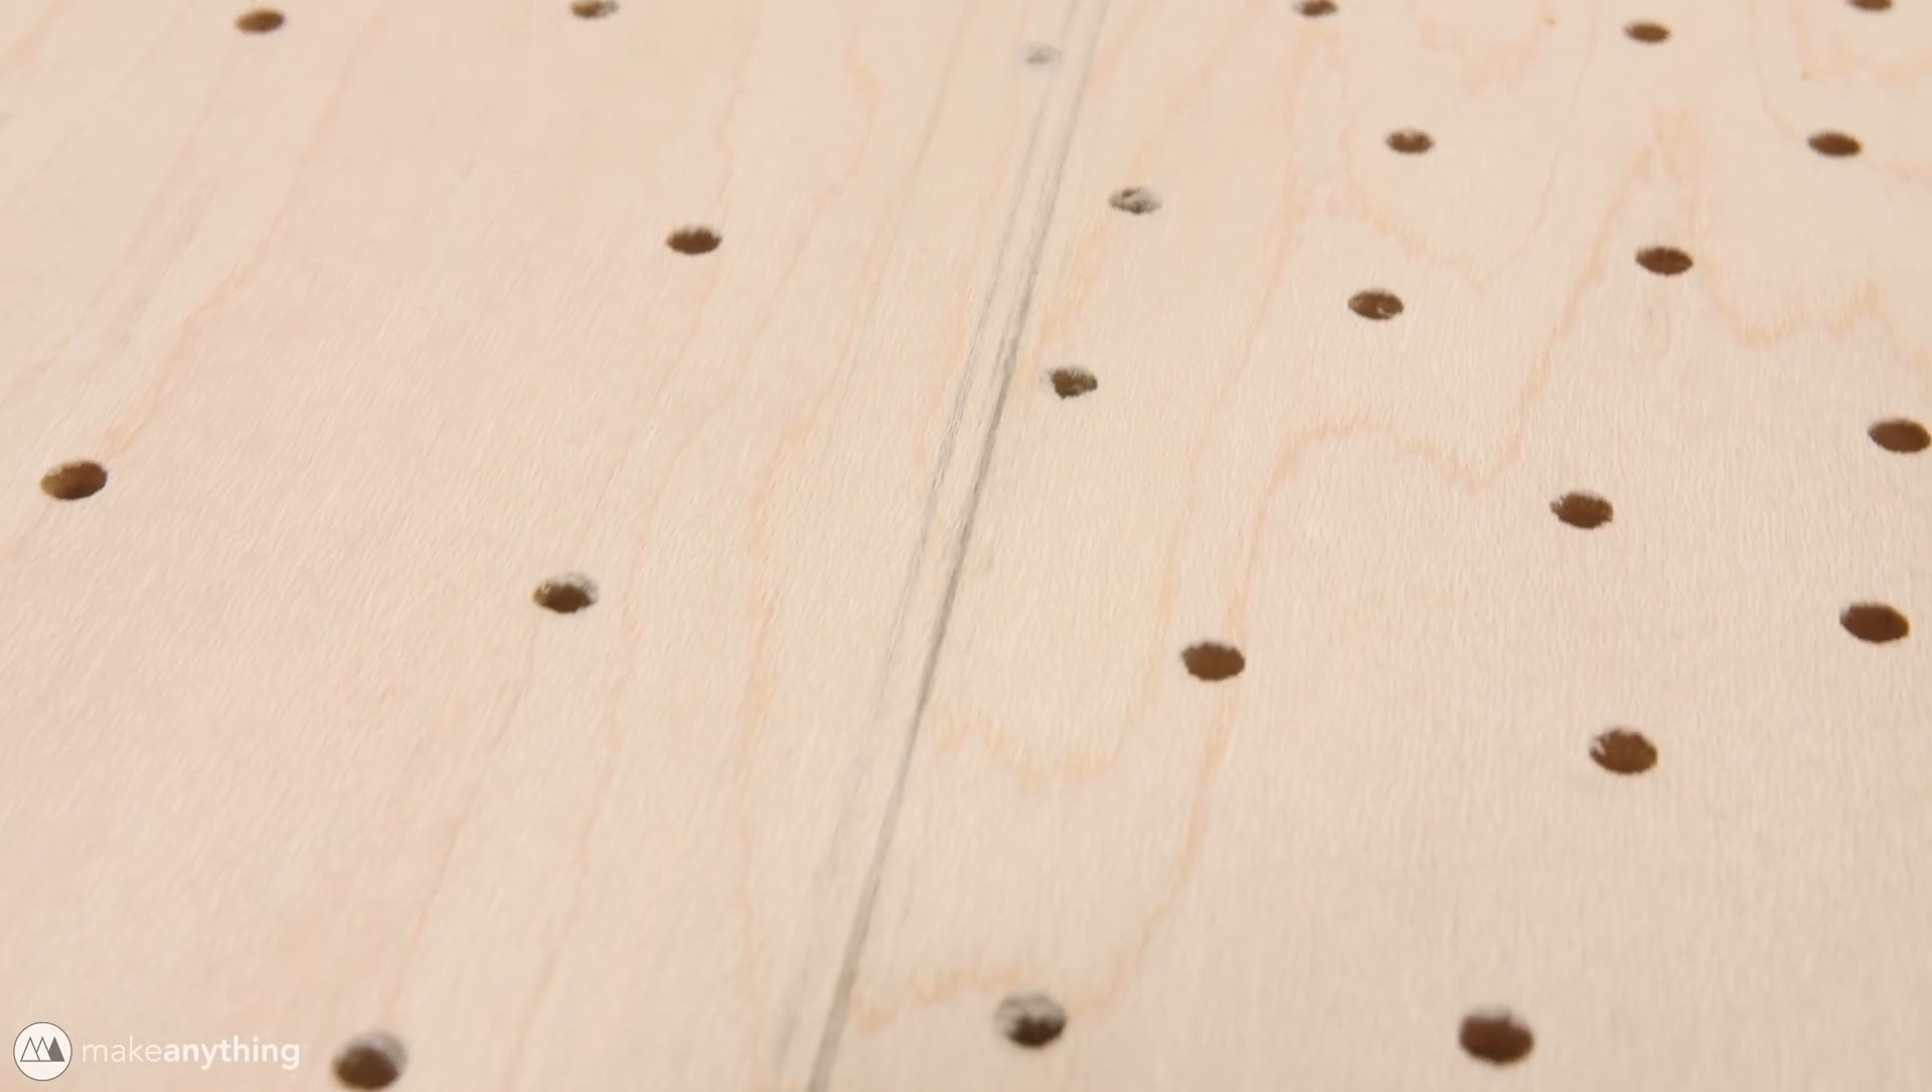All right, now these two pieces of plywood are one. The seam is nearly invisible.